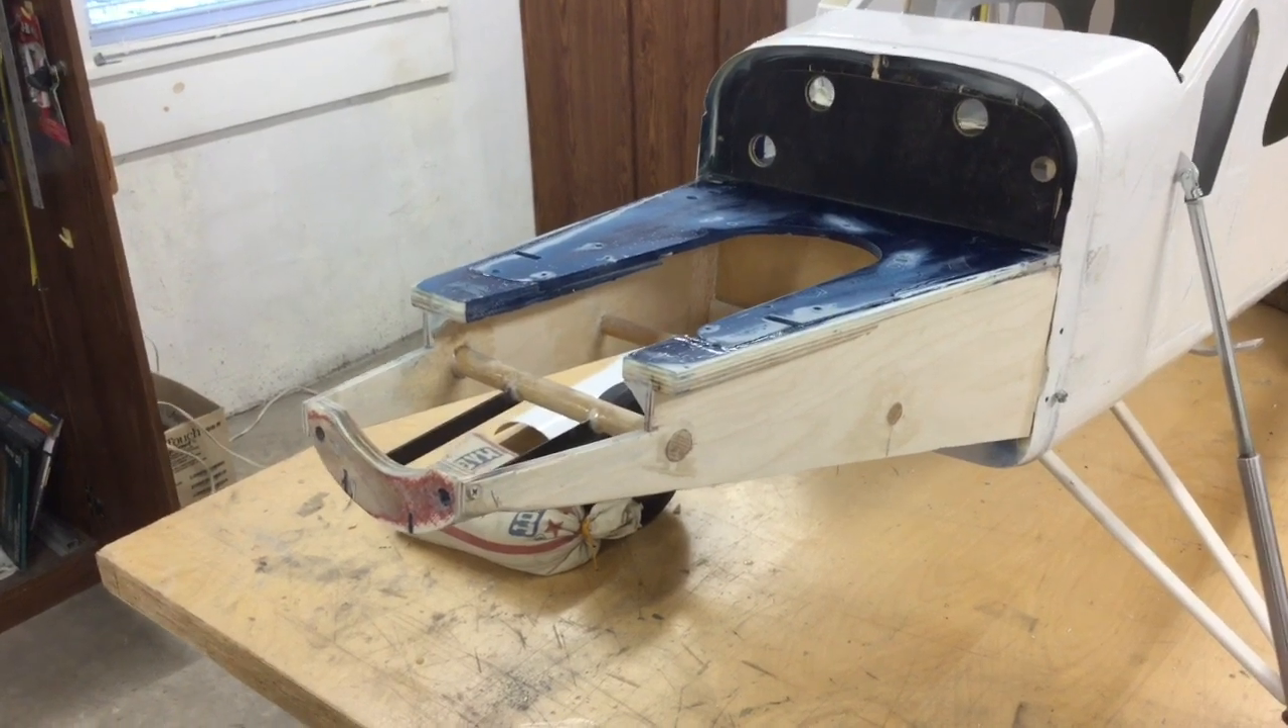So, the engine mount is complete. I've got everything glued in, secured up. Everything is where I want it.